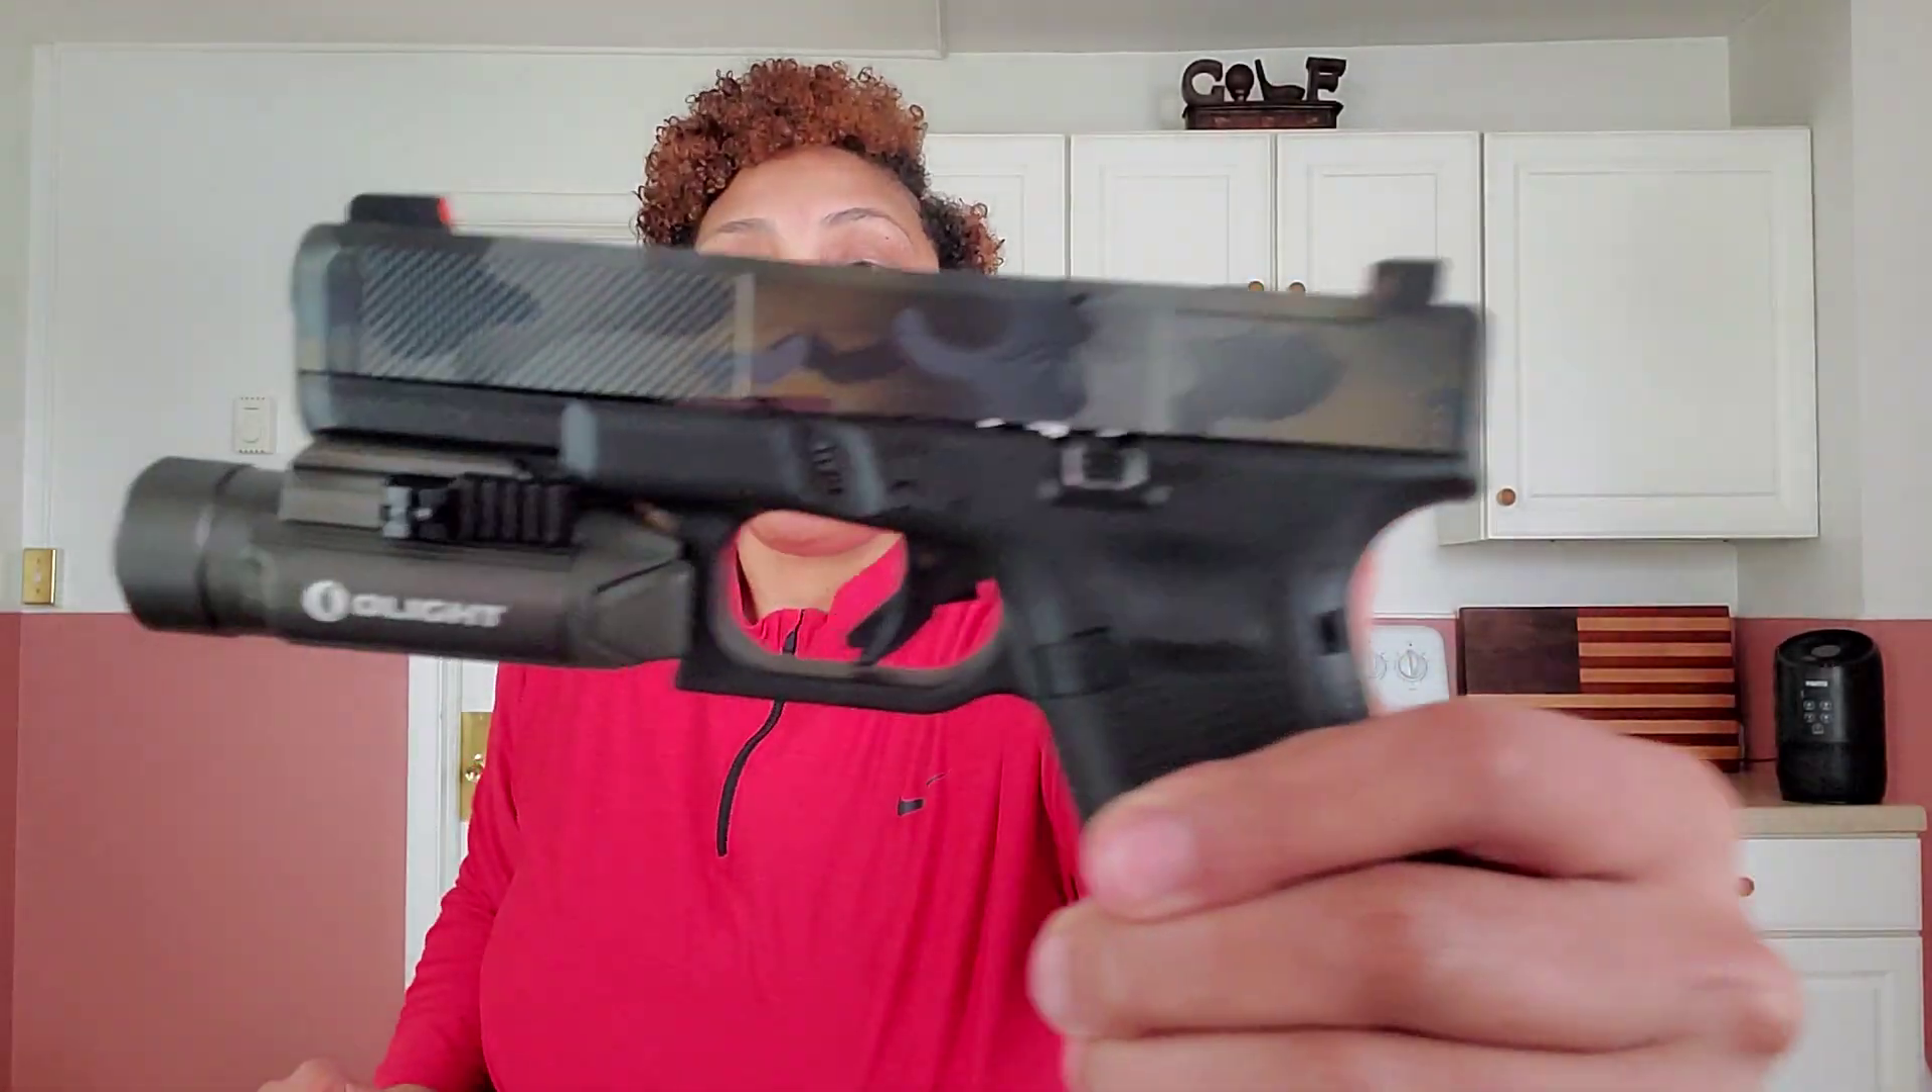The light is protruding beyond the muzzle.